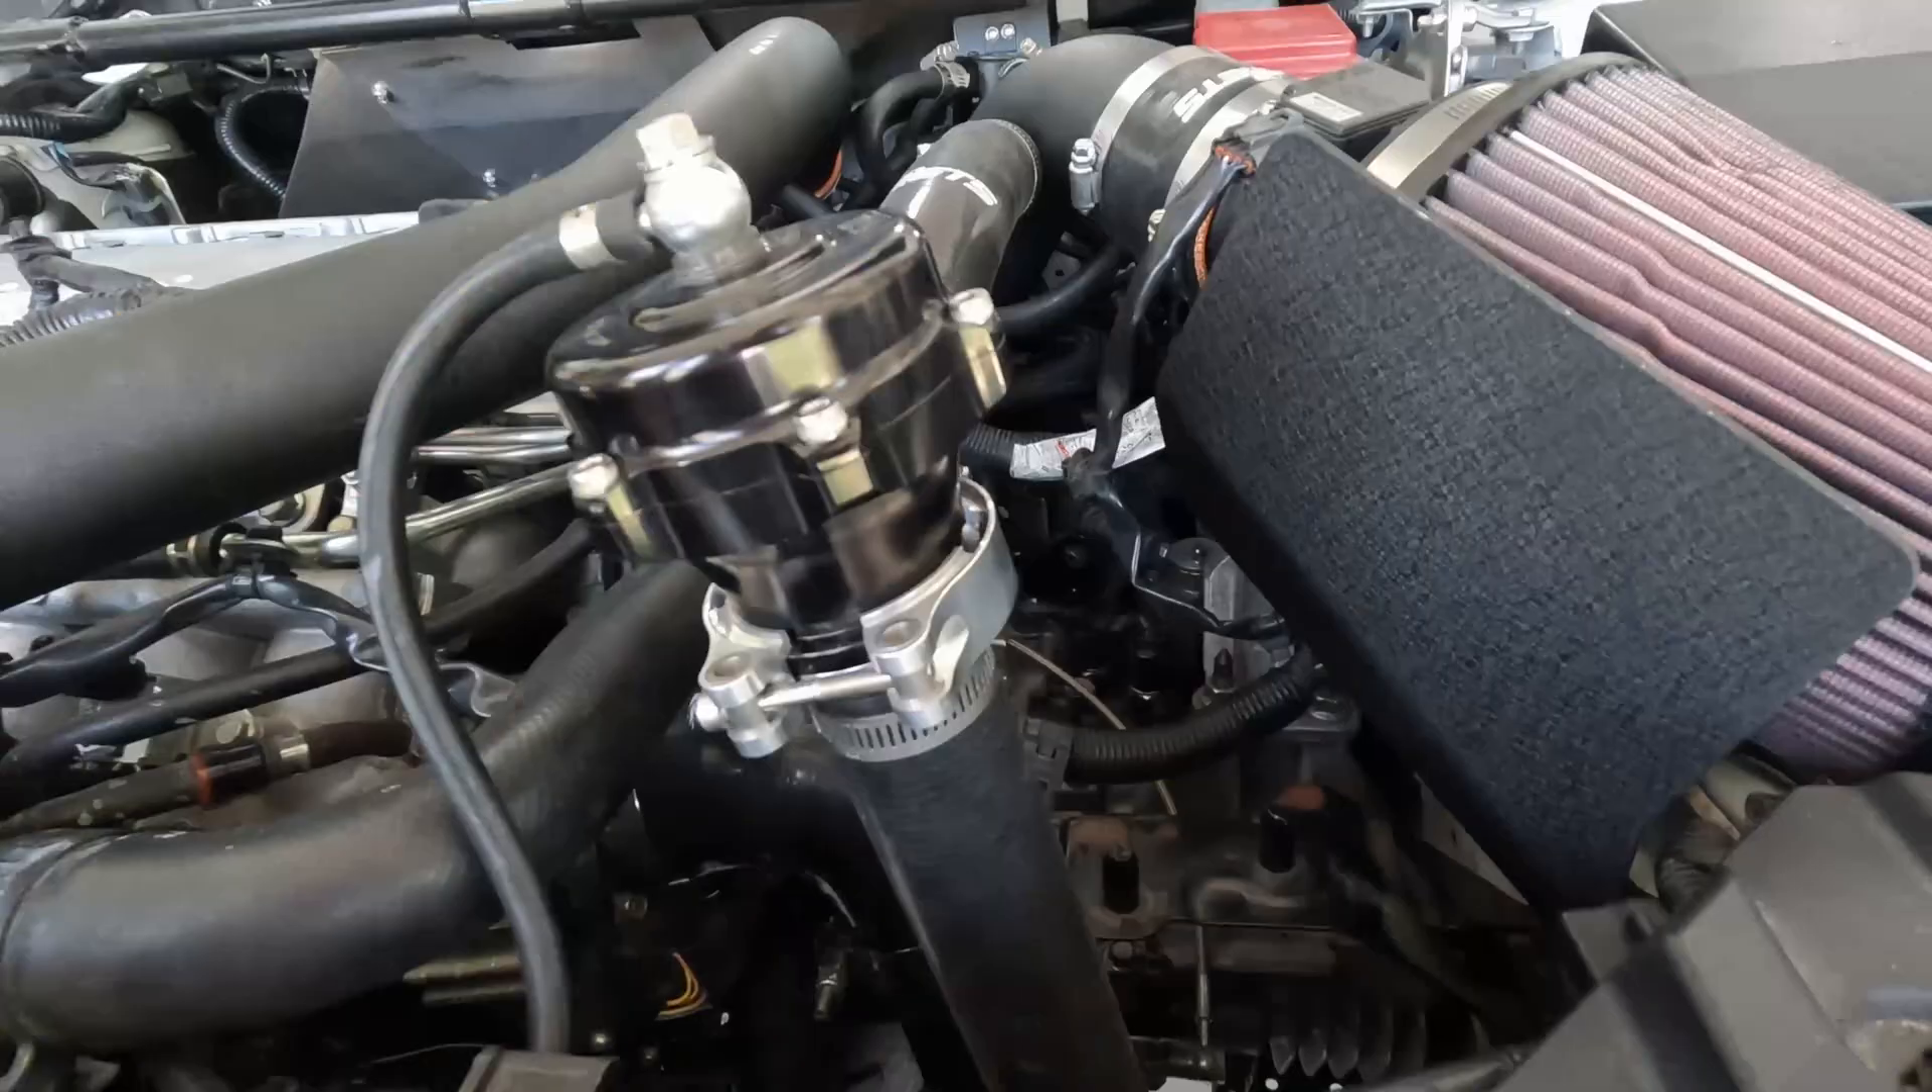The new blow -off valve is completely installed.